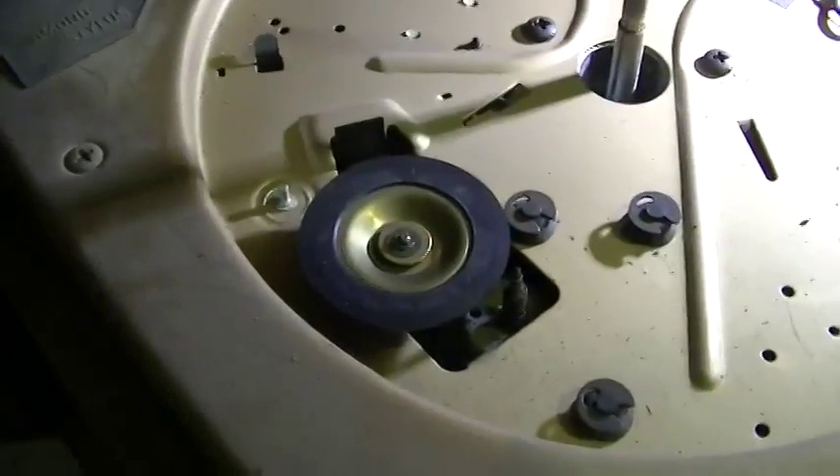Okay so we got the we got the platter off and there appears to be a lot of dried crust in here and the roller is hard as a rock.